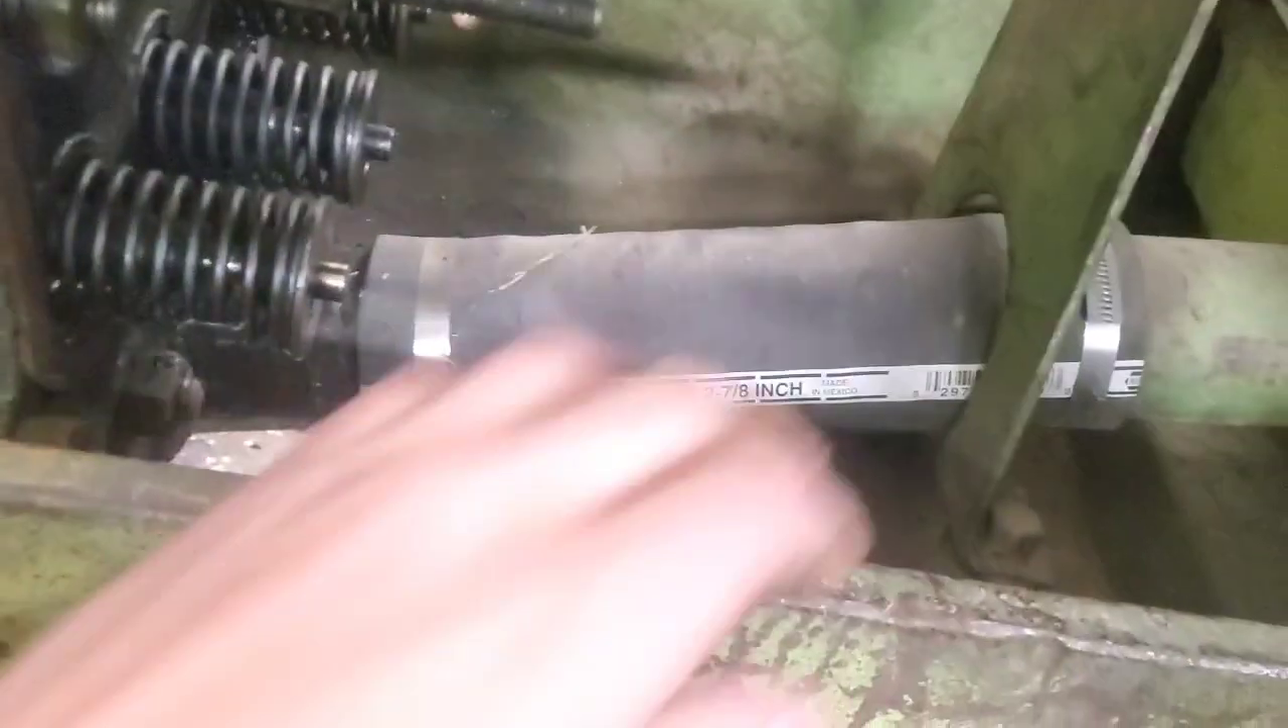But you can't get these out but what you can do is keep them in like this and then we still got to get this hose off of here yet.